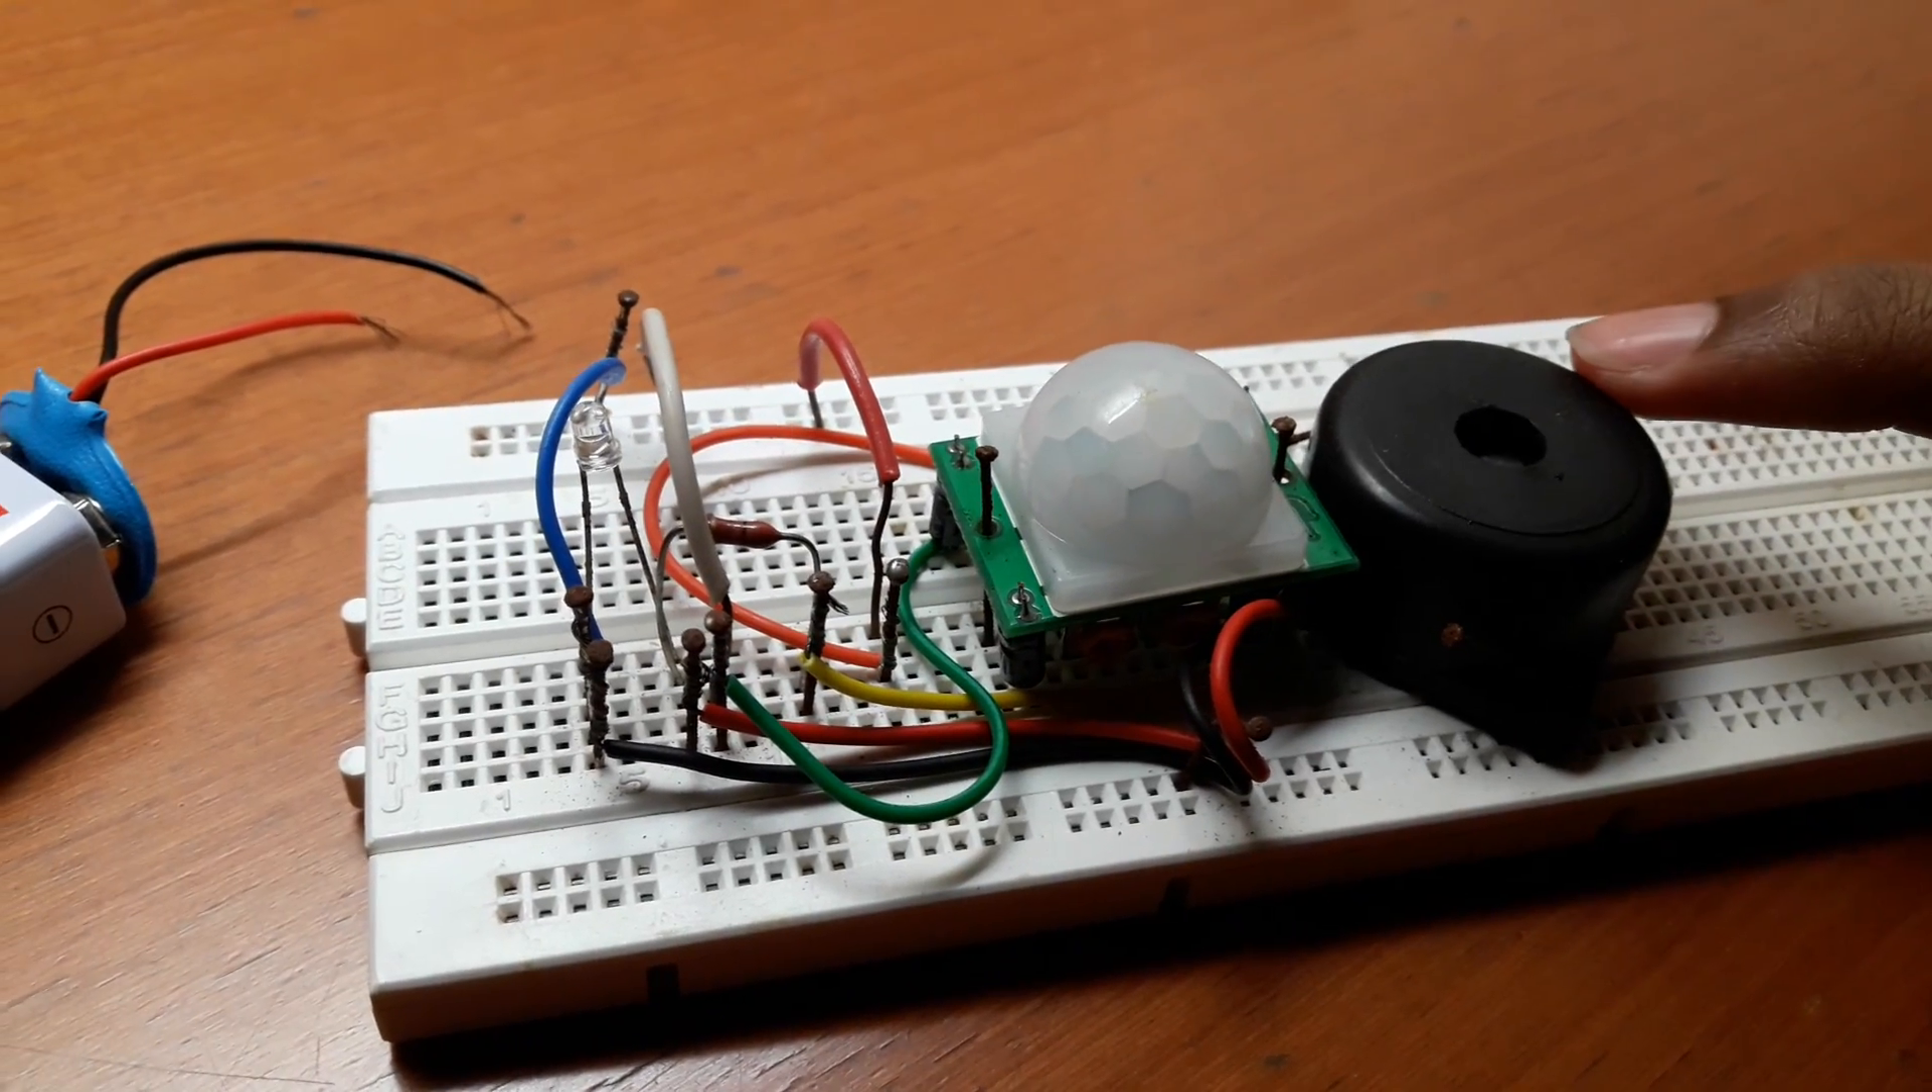So now I've already connected the circuit I have to connect the battery.